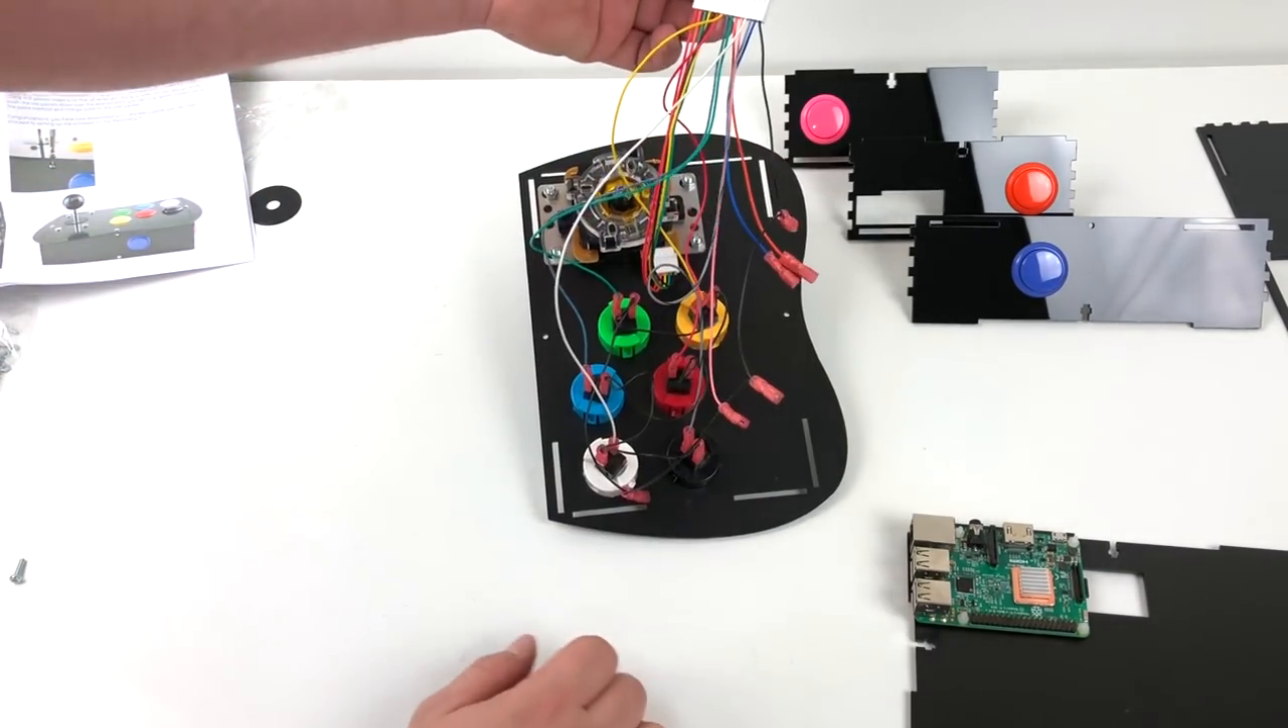And there we have it. We have the top six buttons wired up plus the joystick.